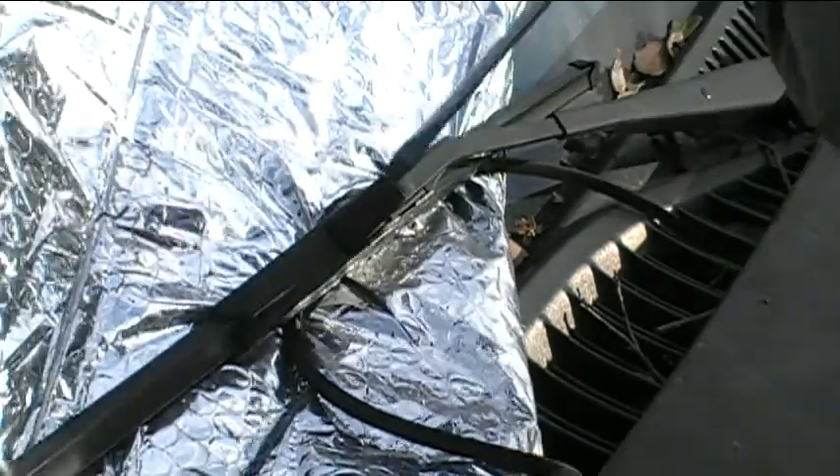Okay, so now I have the sunshade underneath the wiper arm.